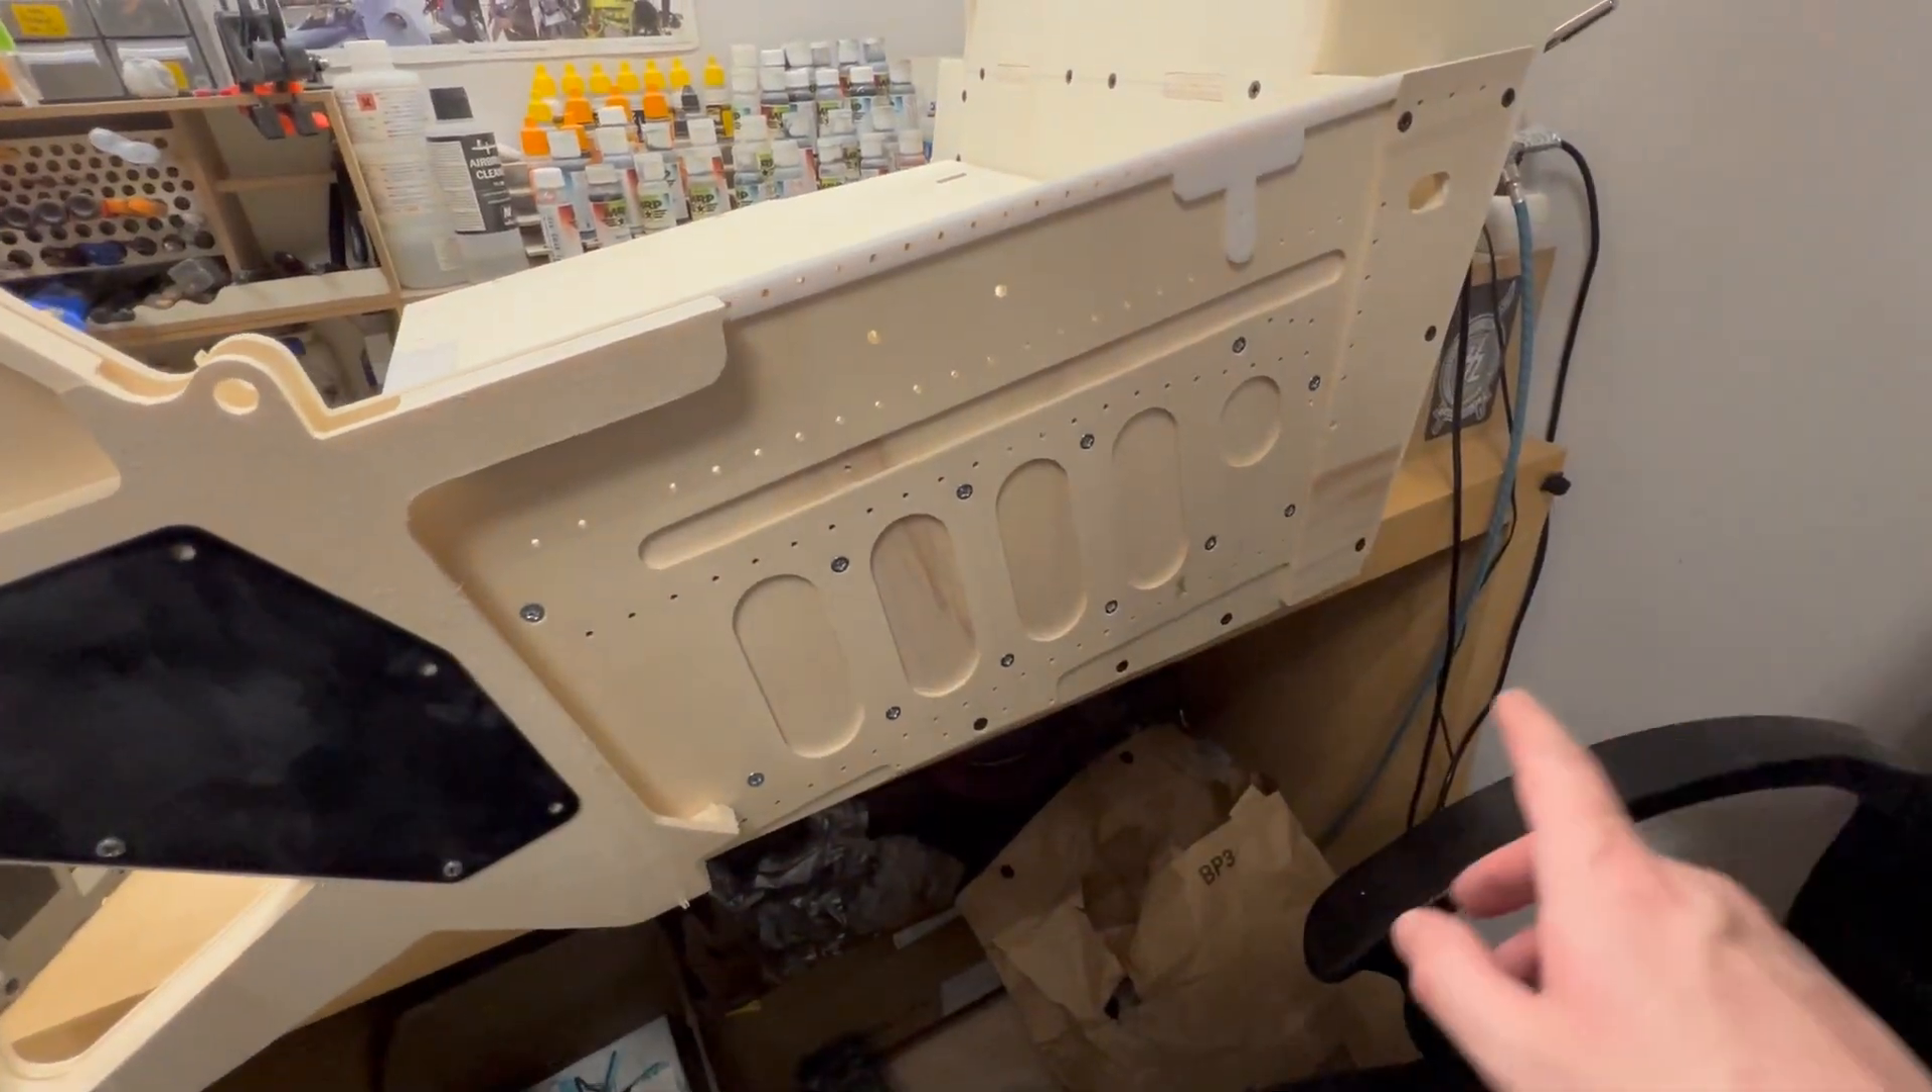Here's the side piece fixed in place, put a bunch of screws in so it's nice and sturdy.